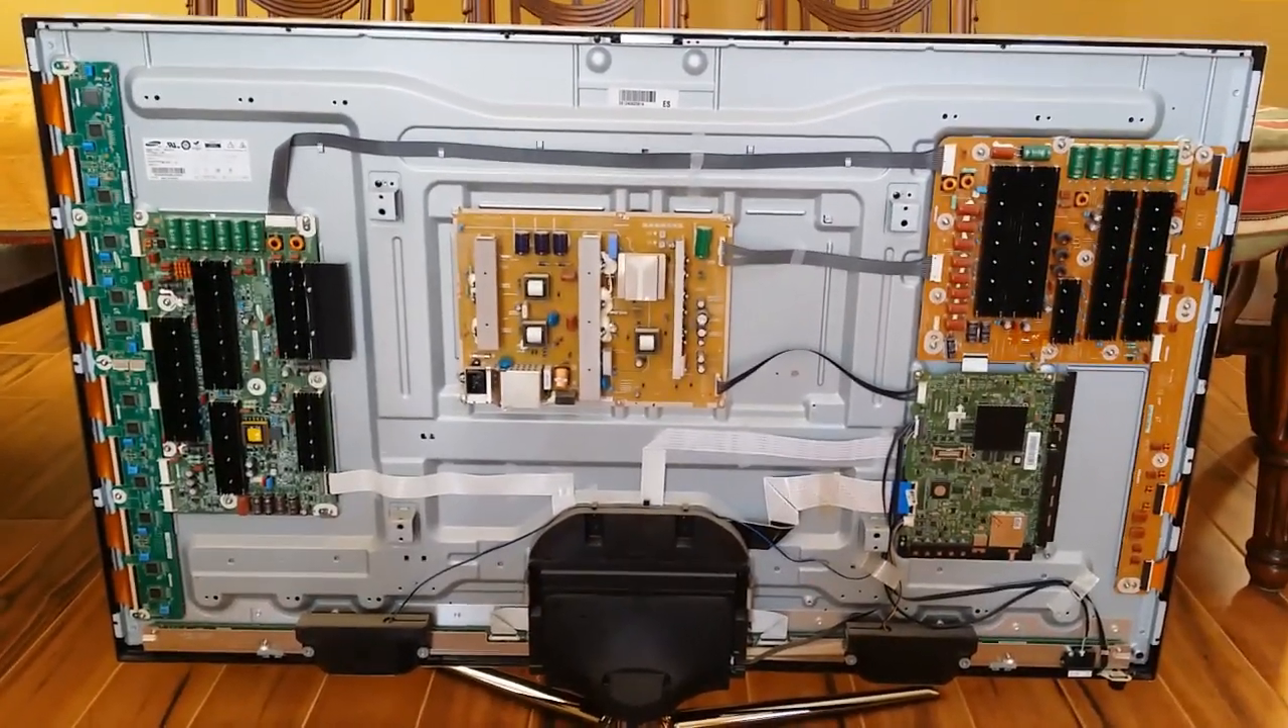I've got the back cover removed and I've got the back cover removed and we can marvel at all the technology behind this.